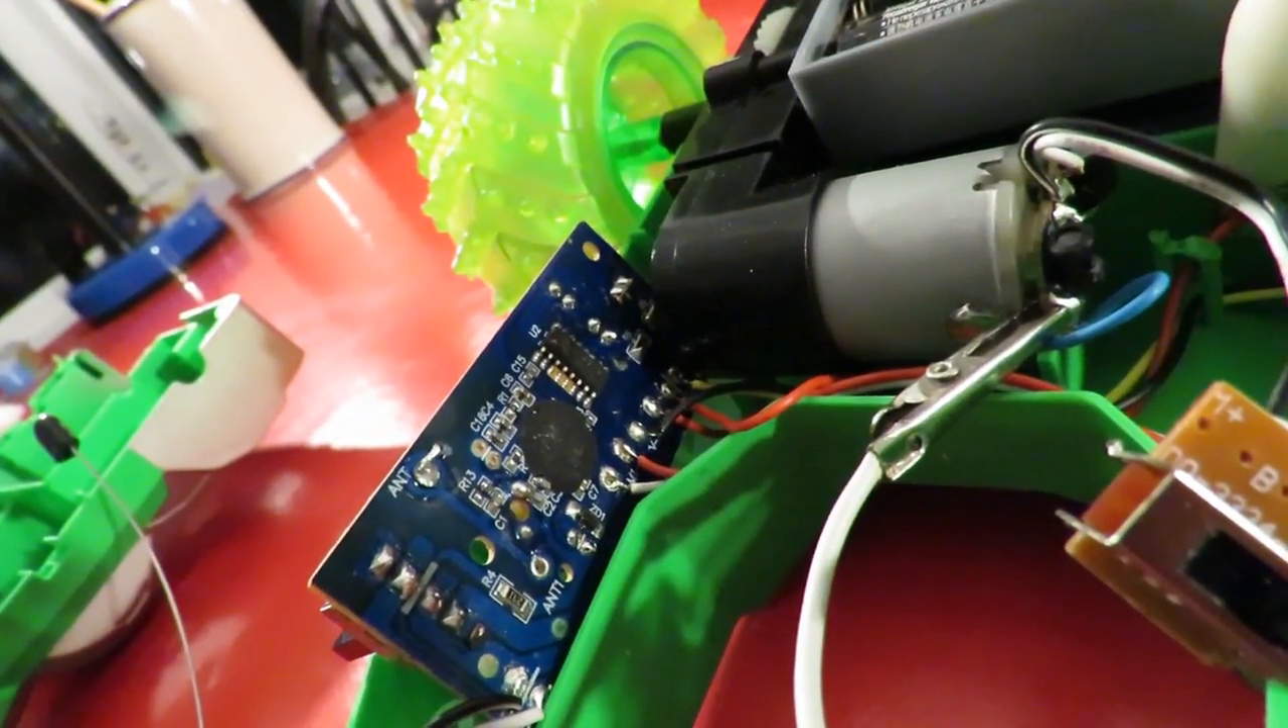Well we've got the receiver out where we can see it.